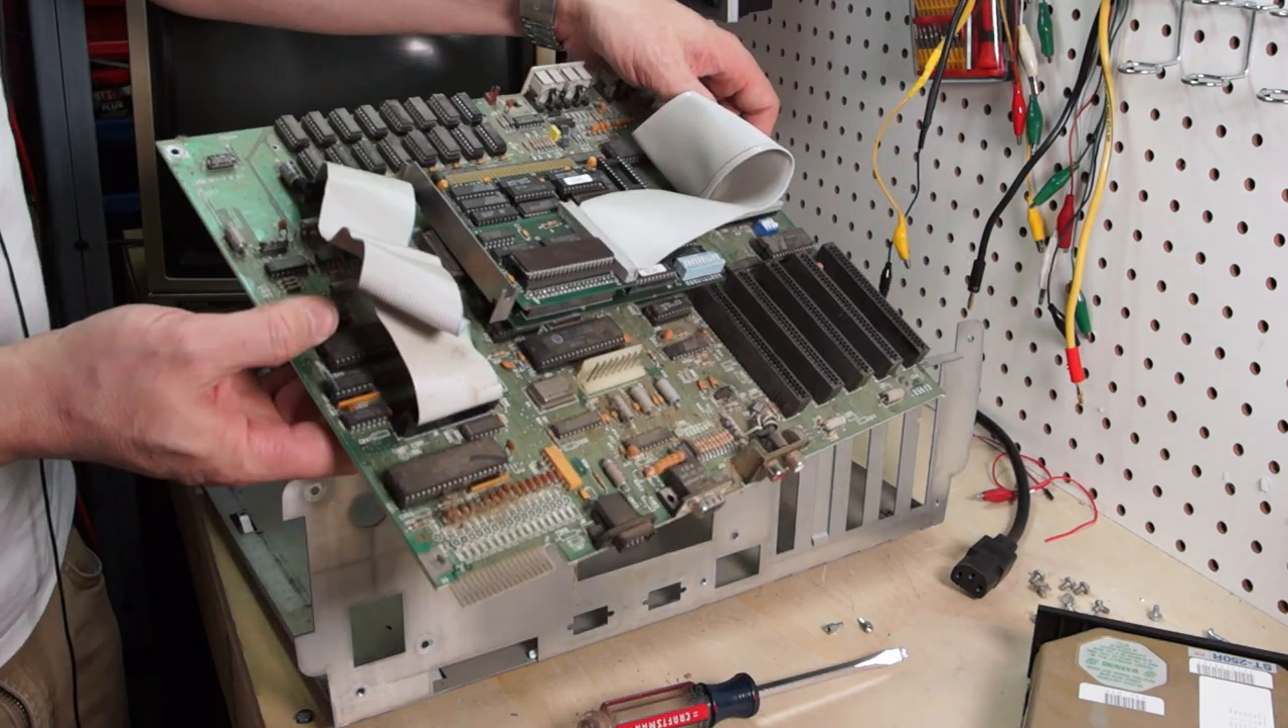A Tandy 1000 motherboard extracted from the case.